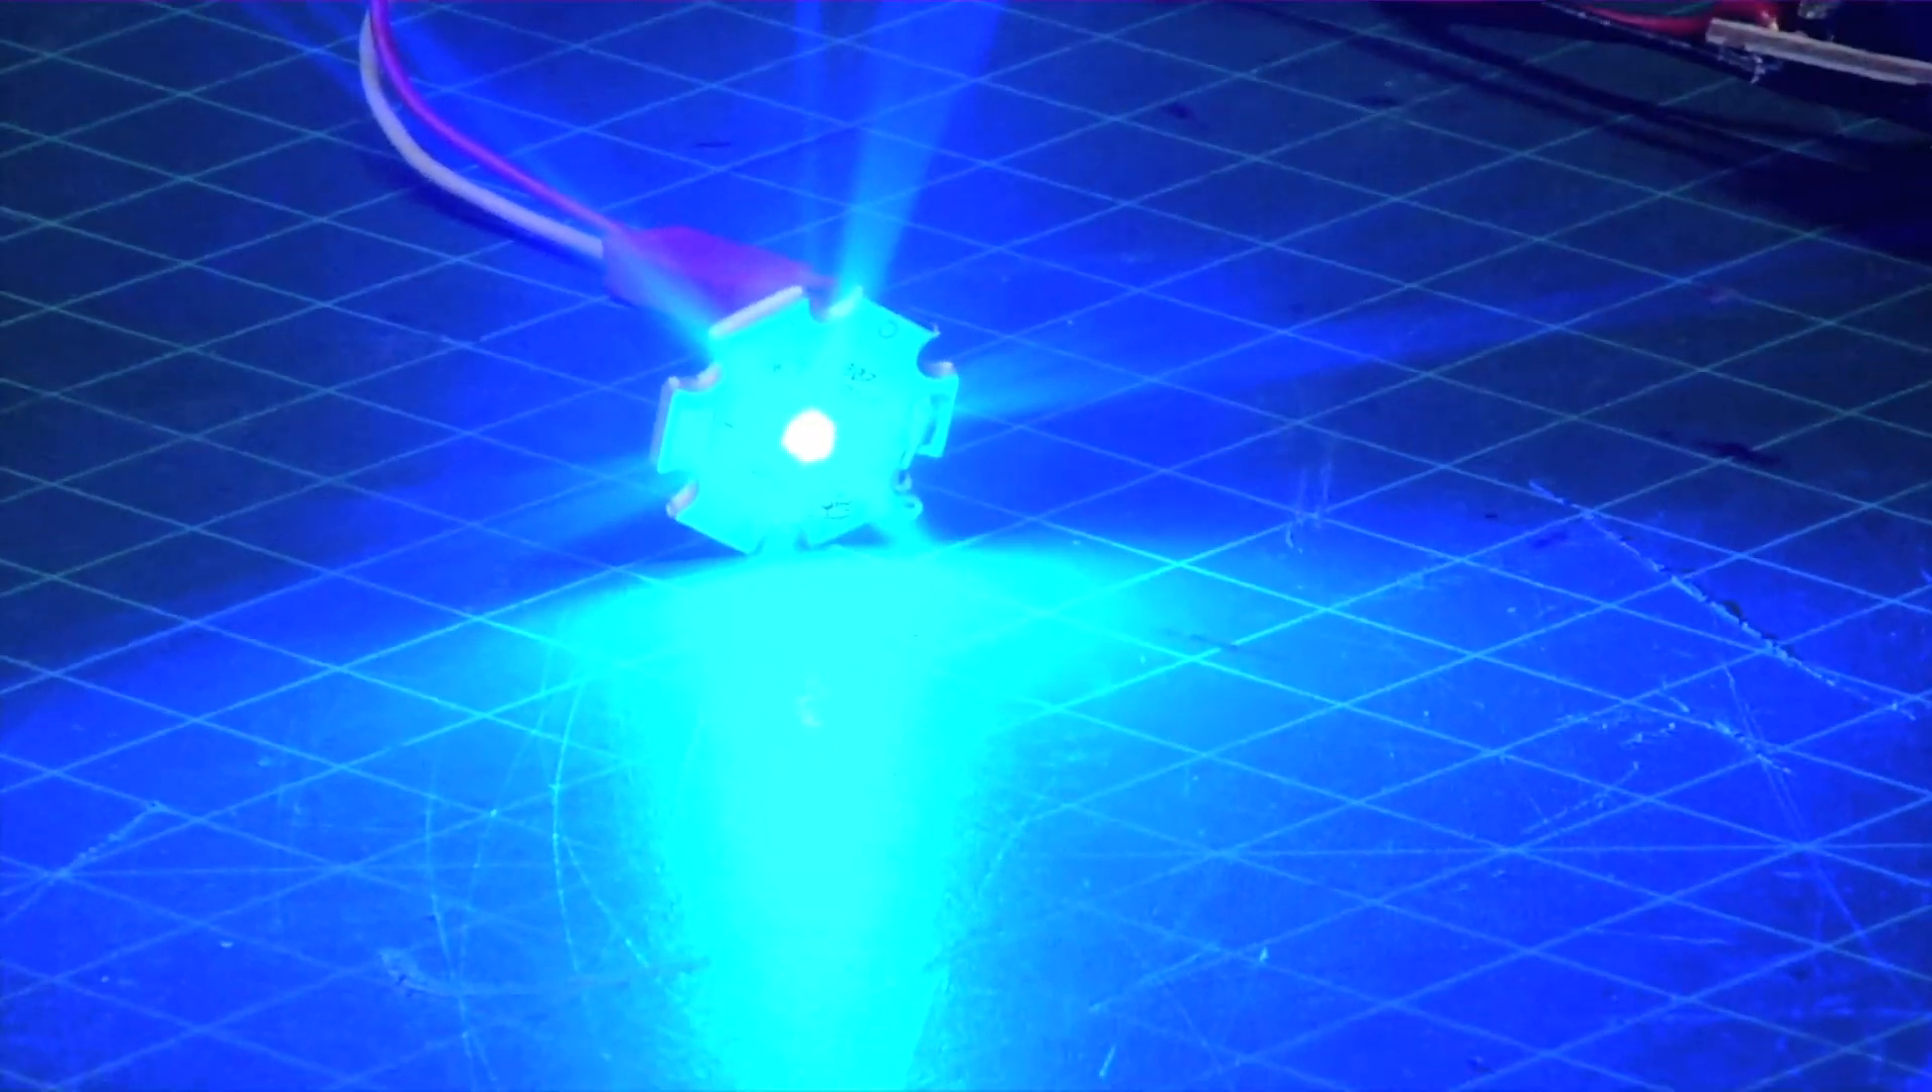I have my high powered LED hooked up now.